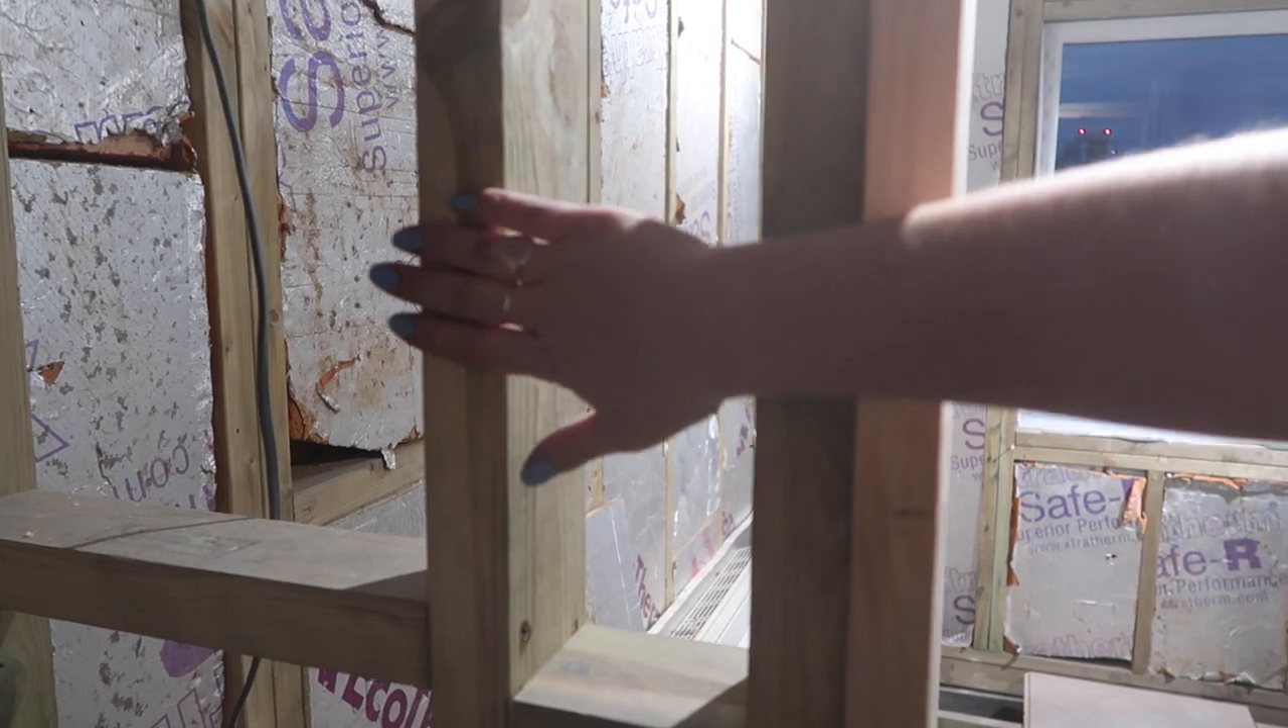And yeah we are very close just got to obviously plasterboard this side and the side to make this stud wall finito and that's it.